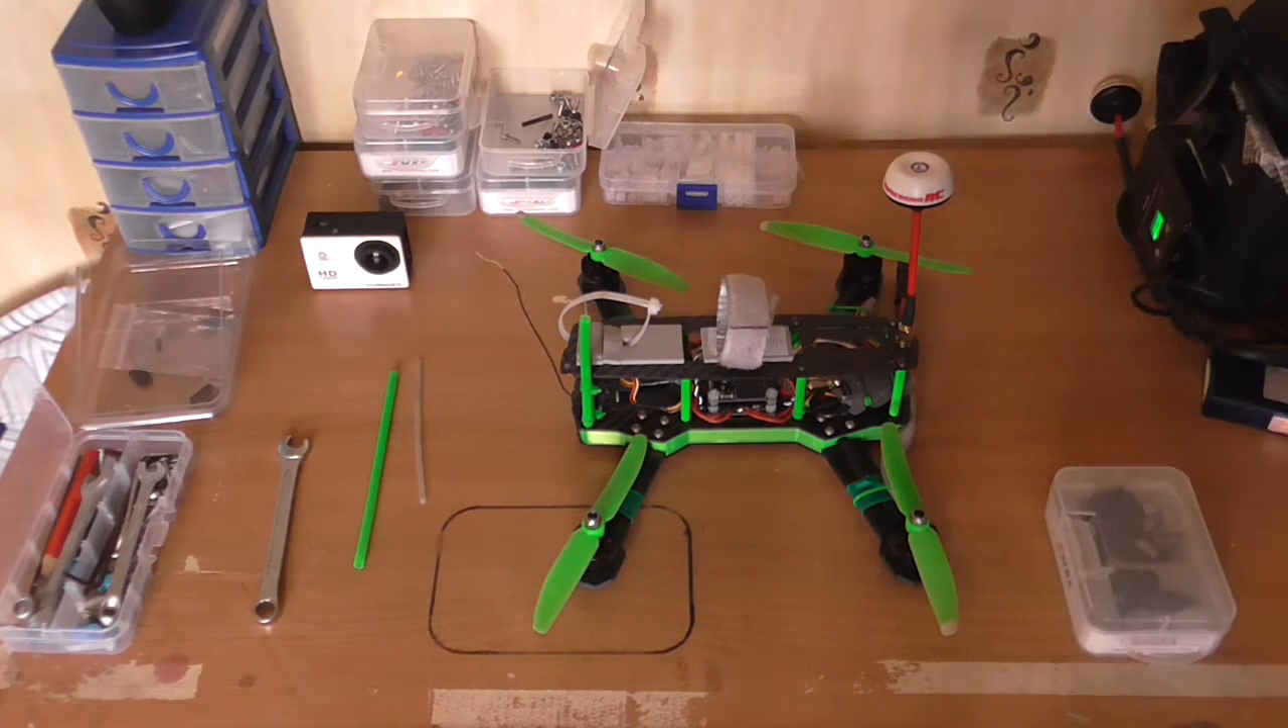So the frame's all together now.